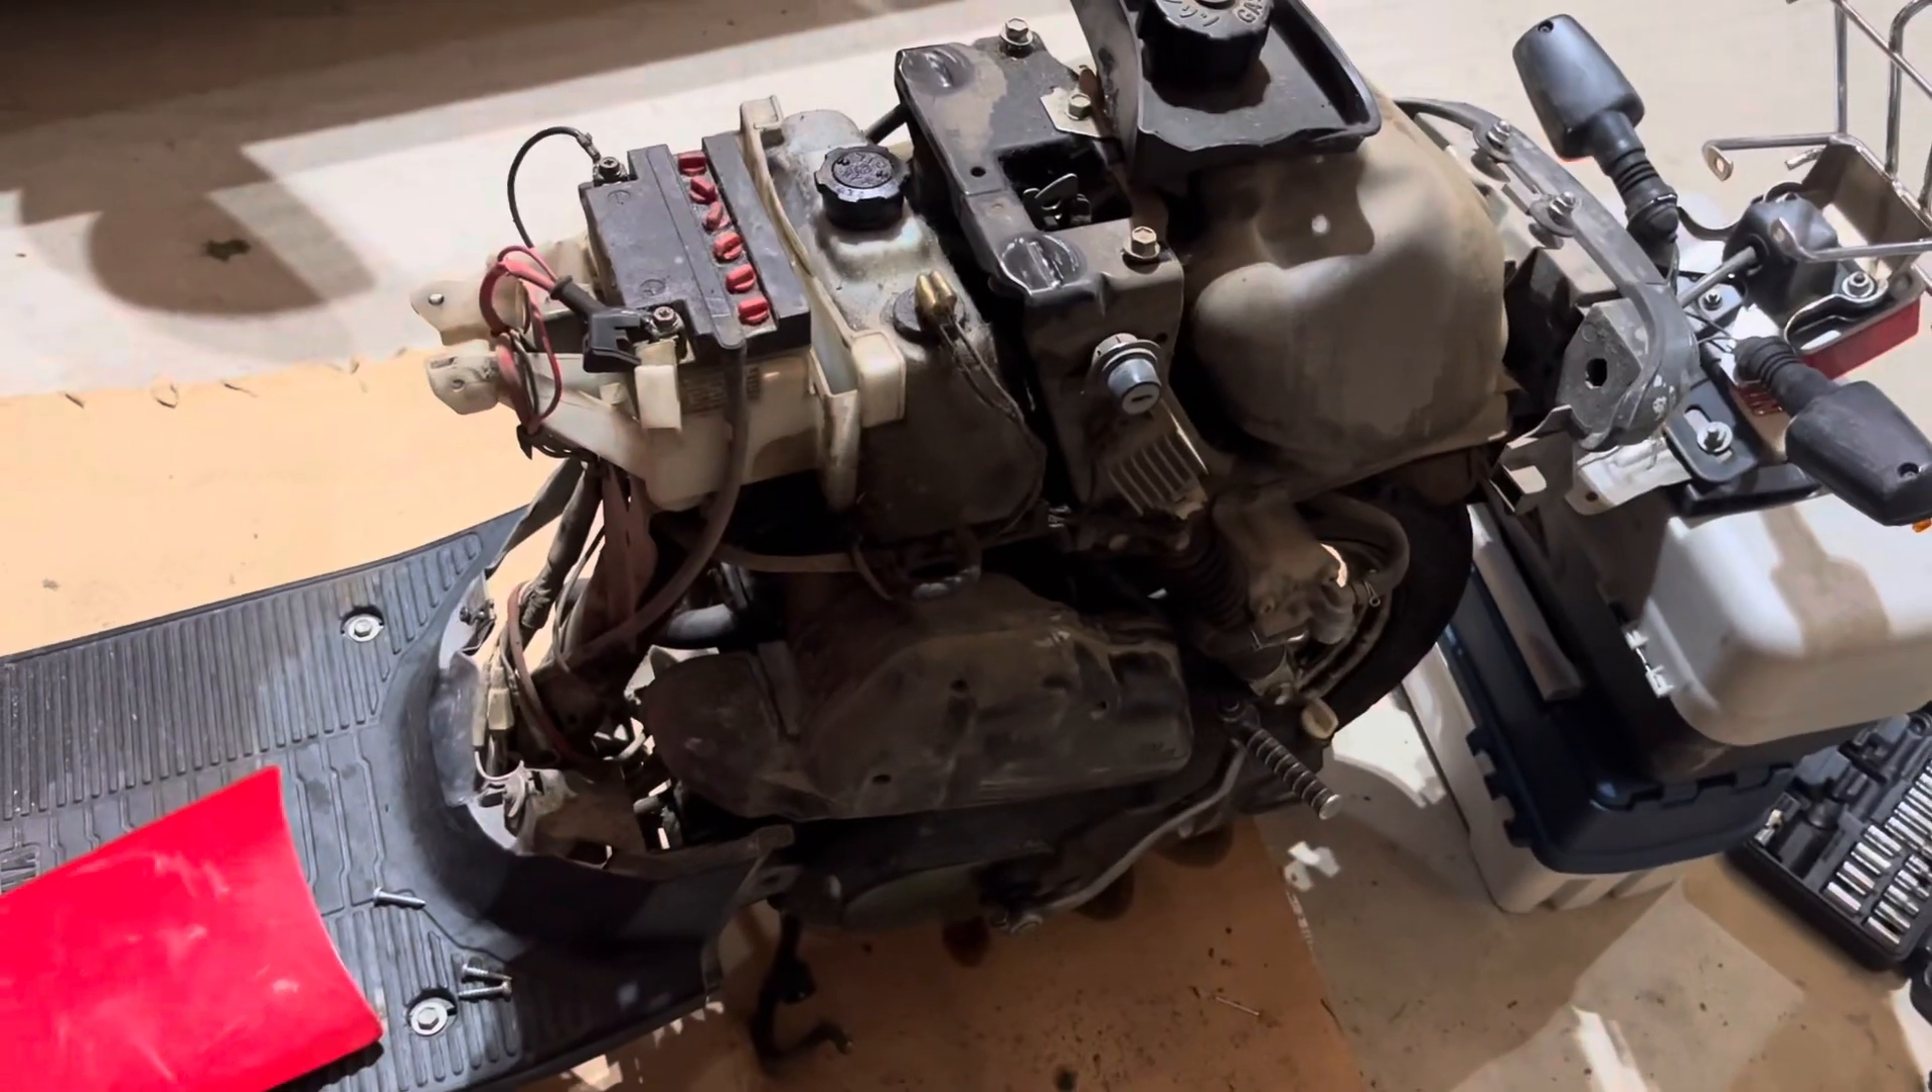Alright, I got the plastic off. So now we got easy access to everything.